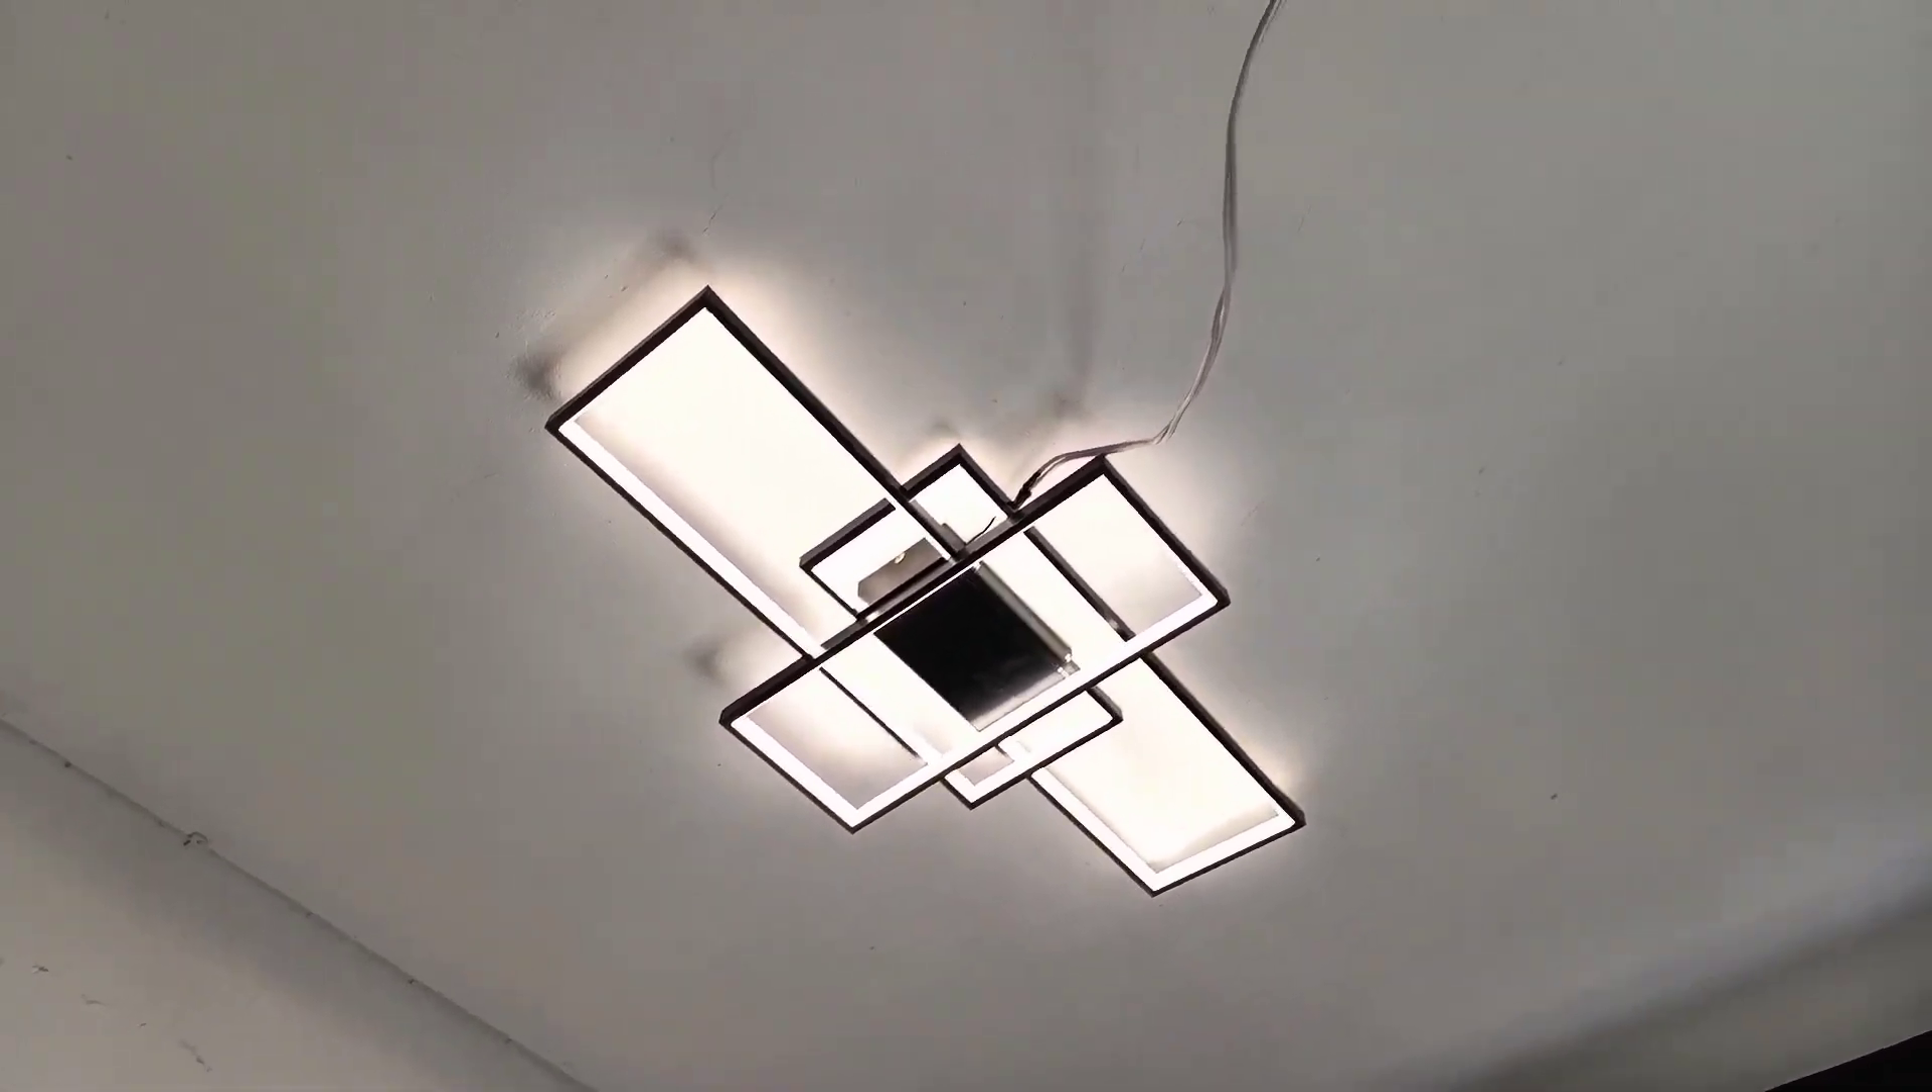Aún falta ponerle la canaleta Para que se vea bien este cable.